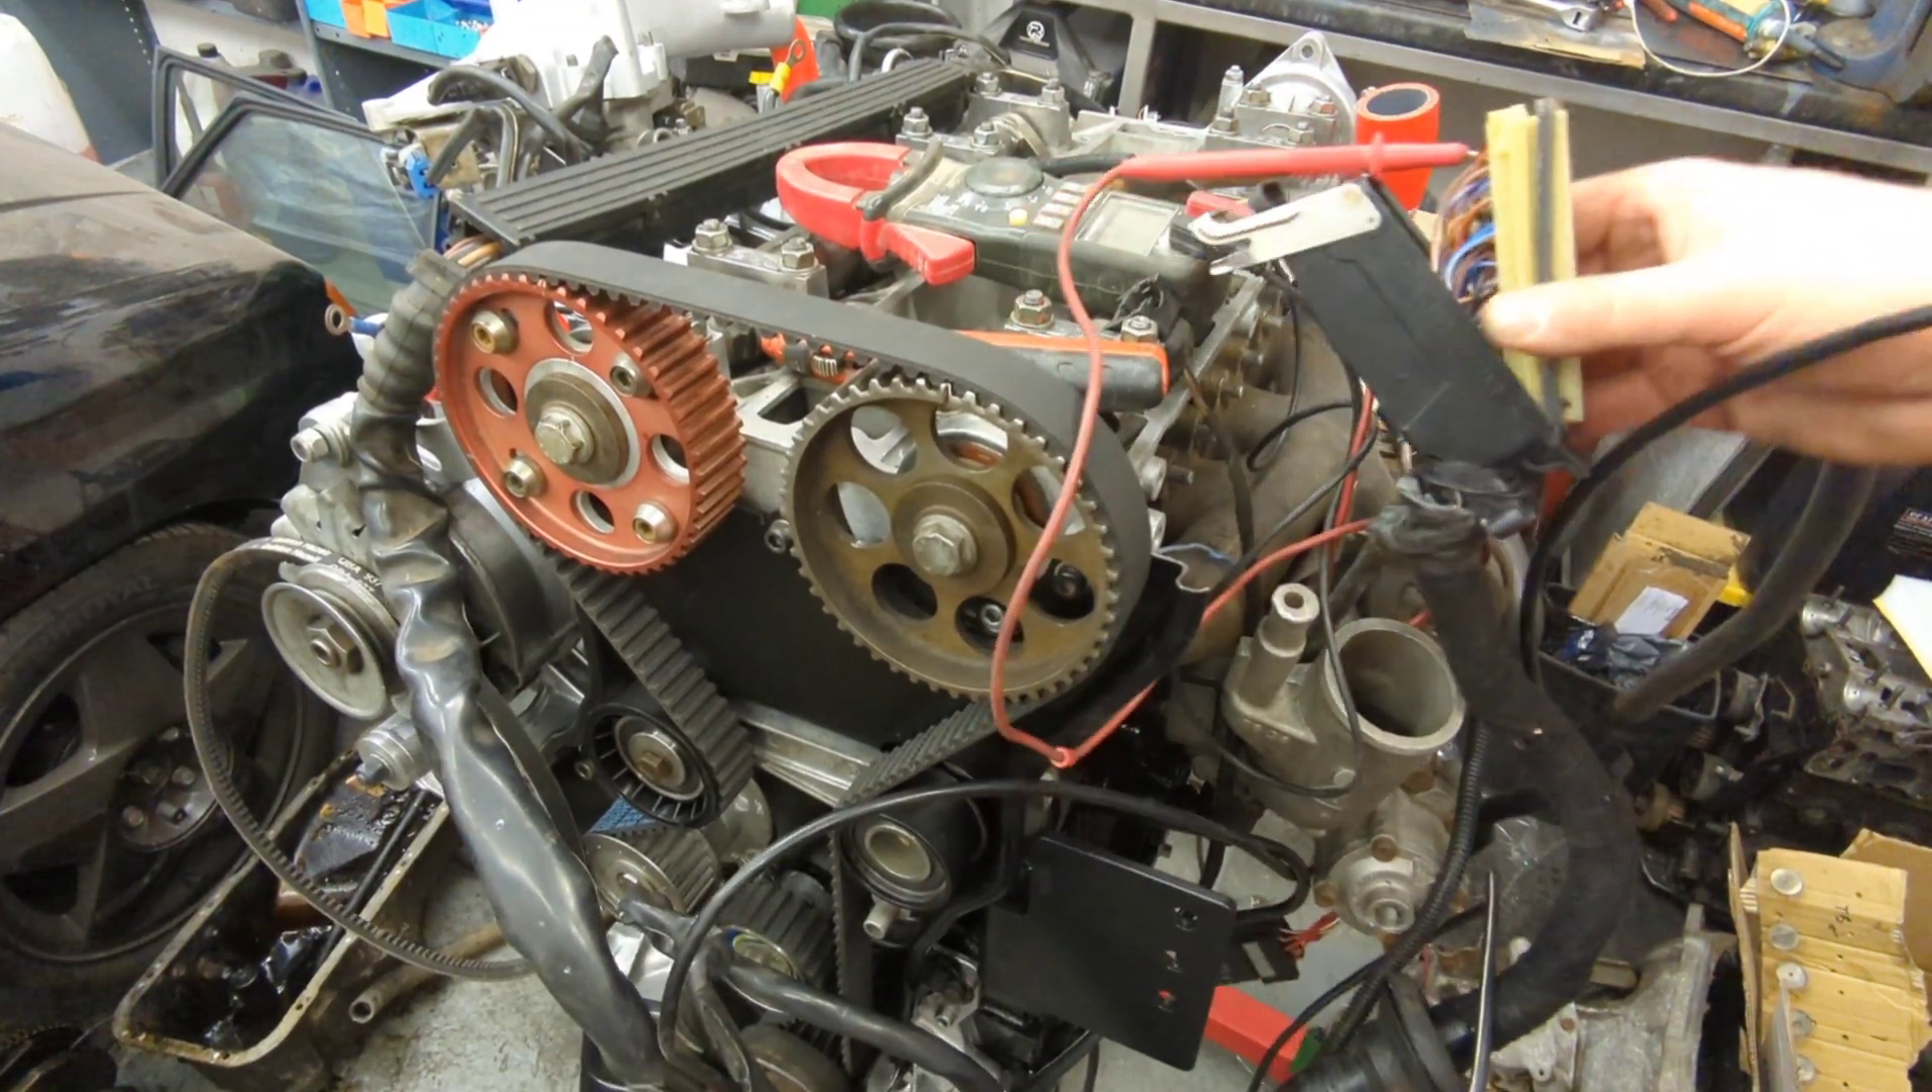I've started putting the loom on the engine a little bit.